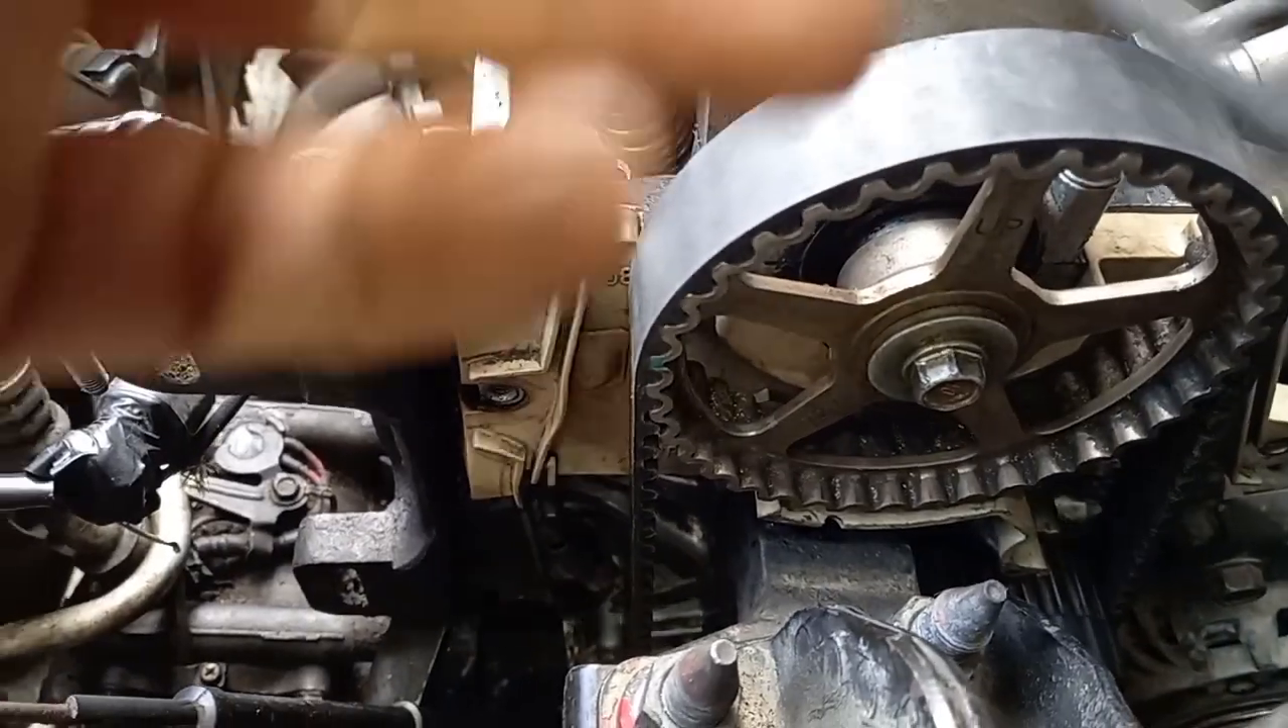Tapos na natin ilagay yung ating timing belt.